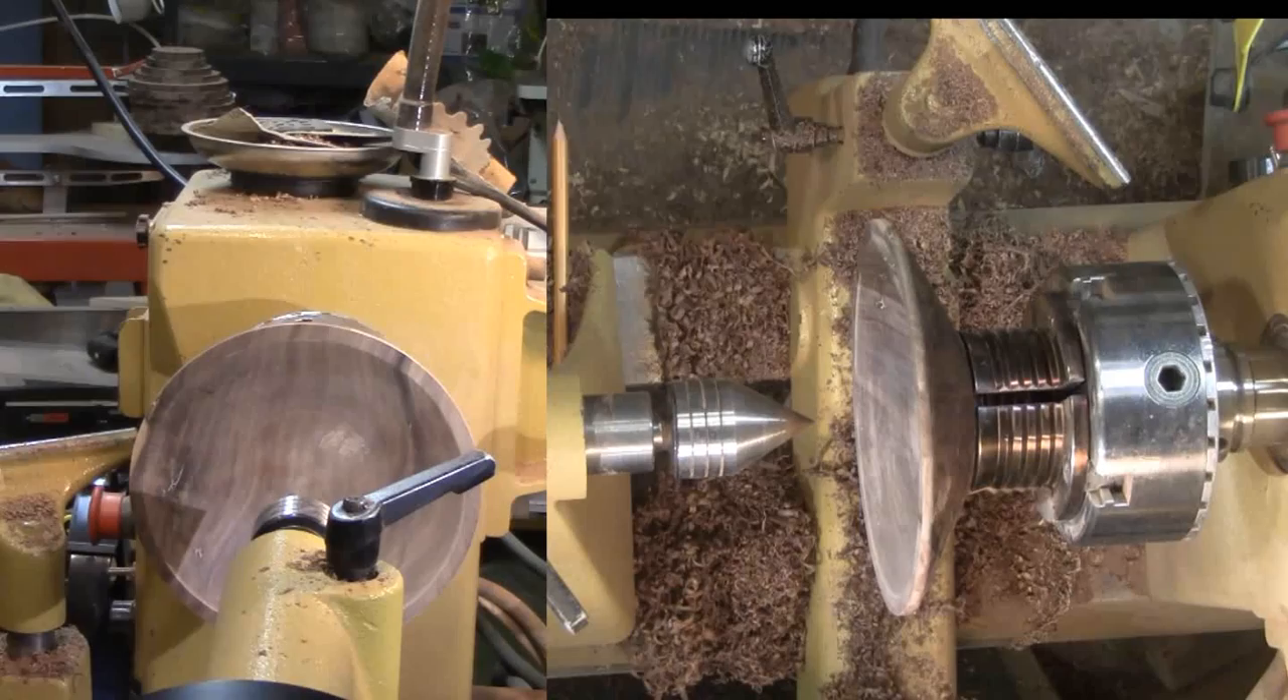I've also put a 60 degree cone on my tail stock to help align the two halves.